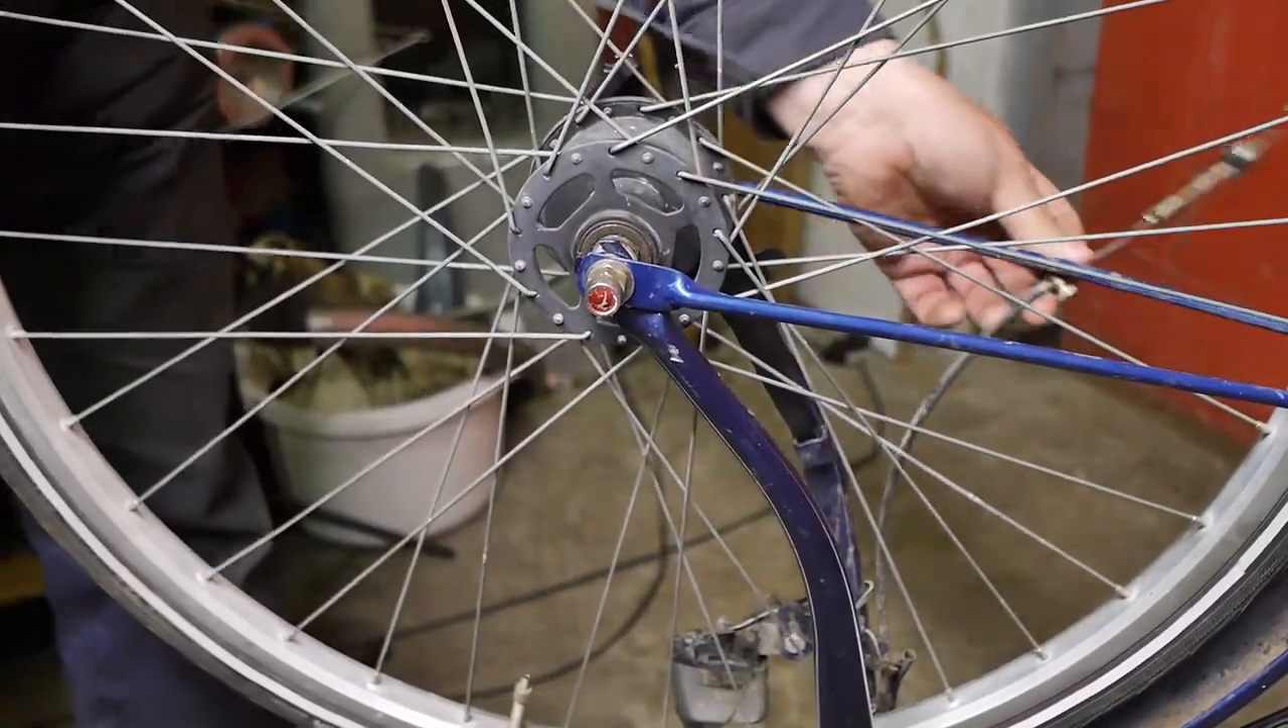And the wheel is back in the bicycle.